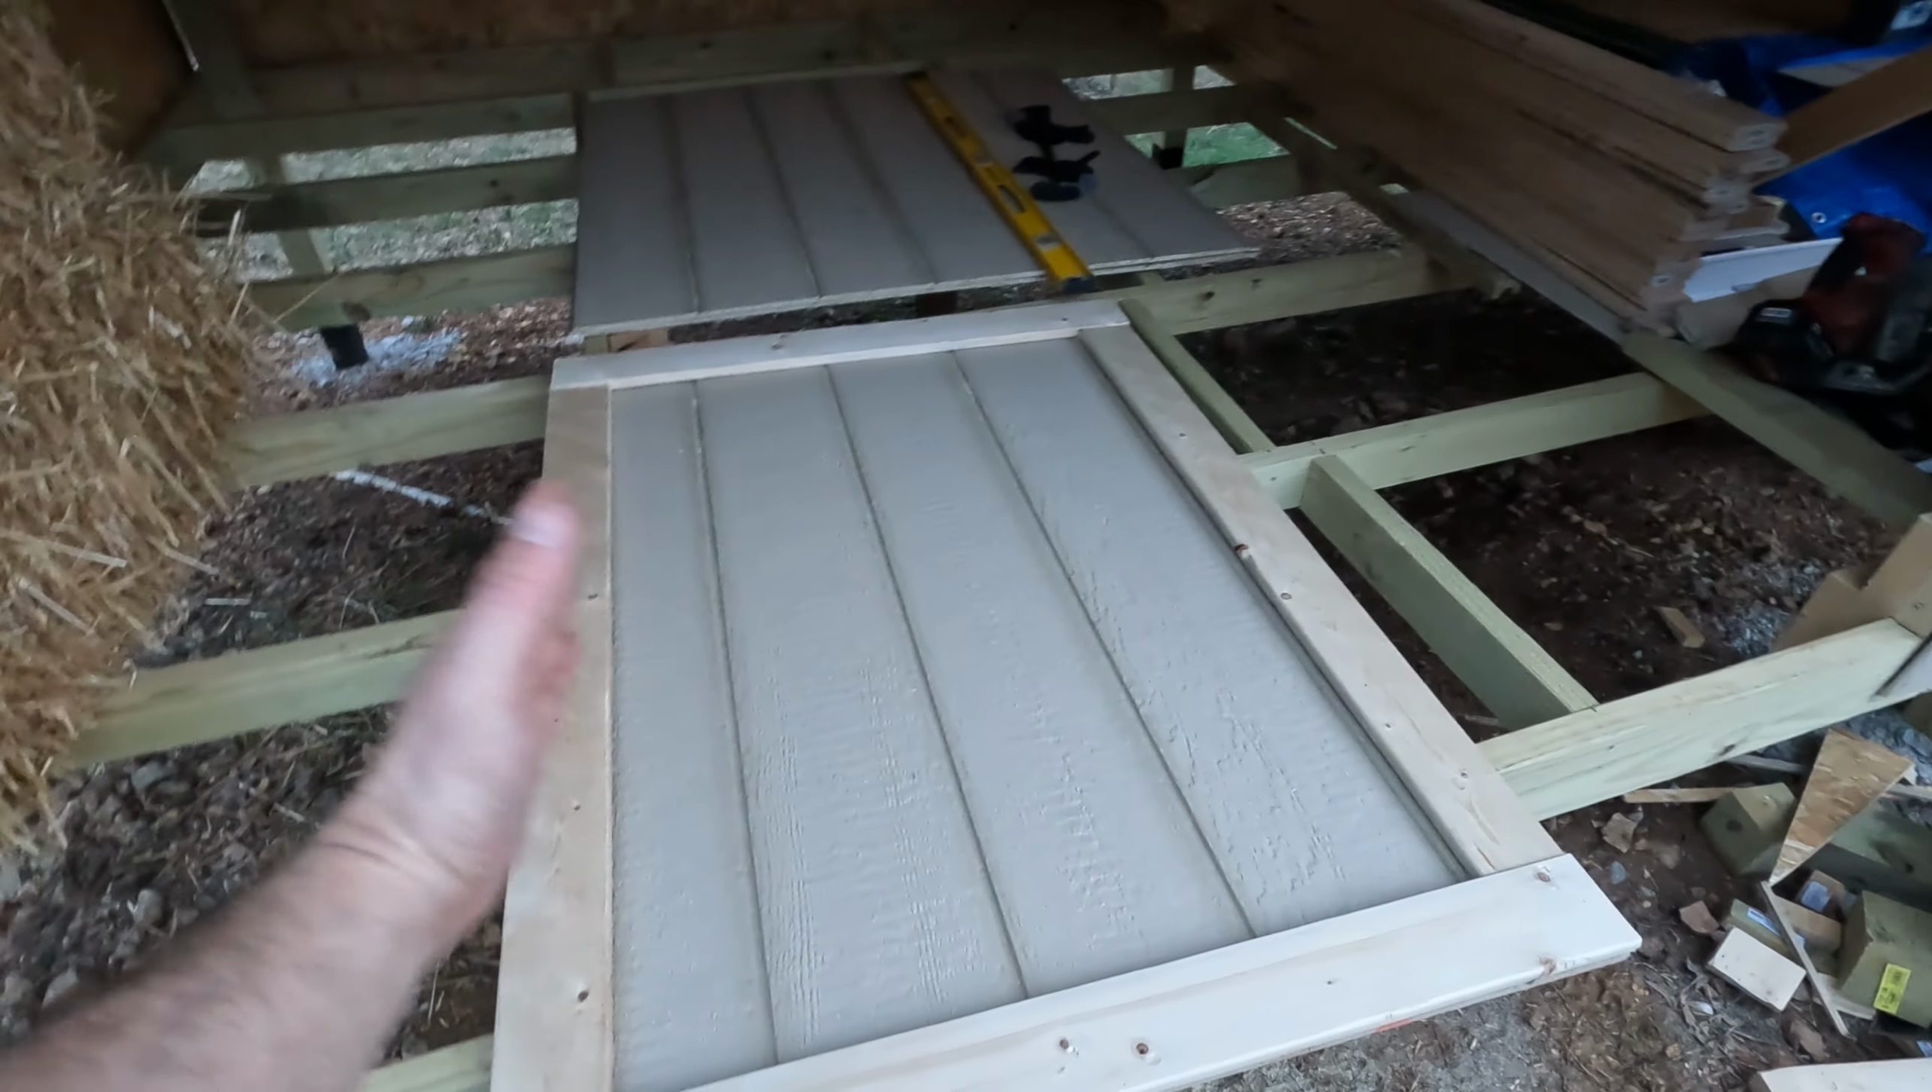And this is where we're going to leave it for tonight. Still need to put the X brace in the middle.